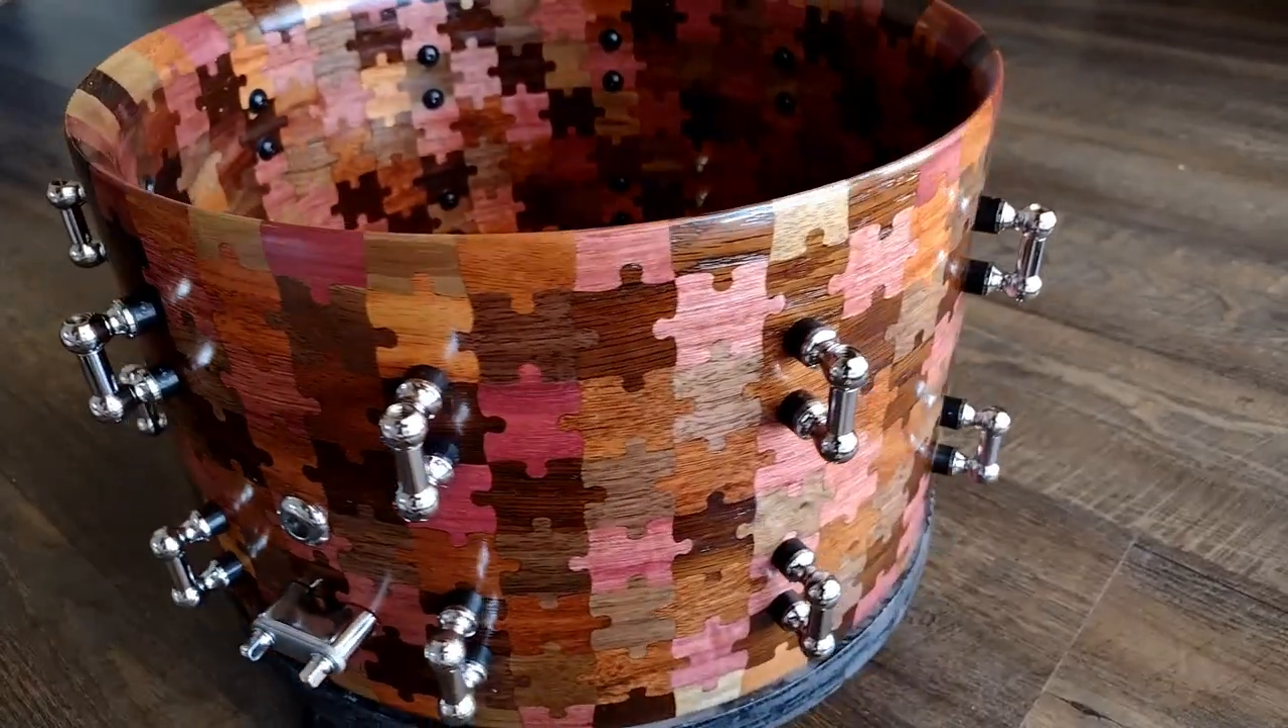Here is a beauty shot of the drum. It's basically finished. All you do now is add the heads.